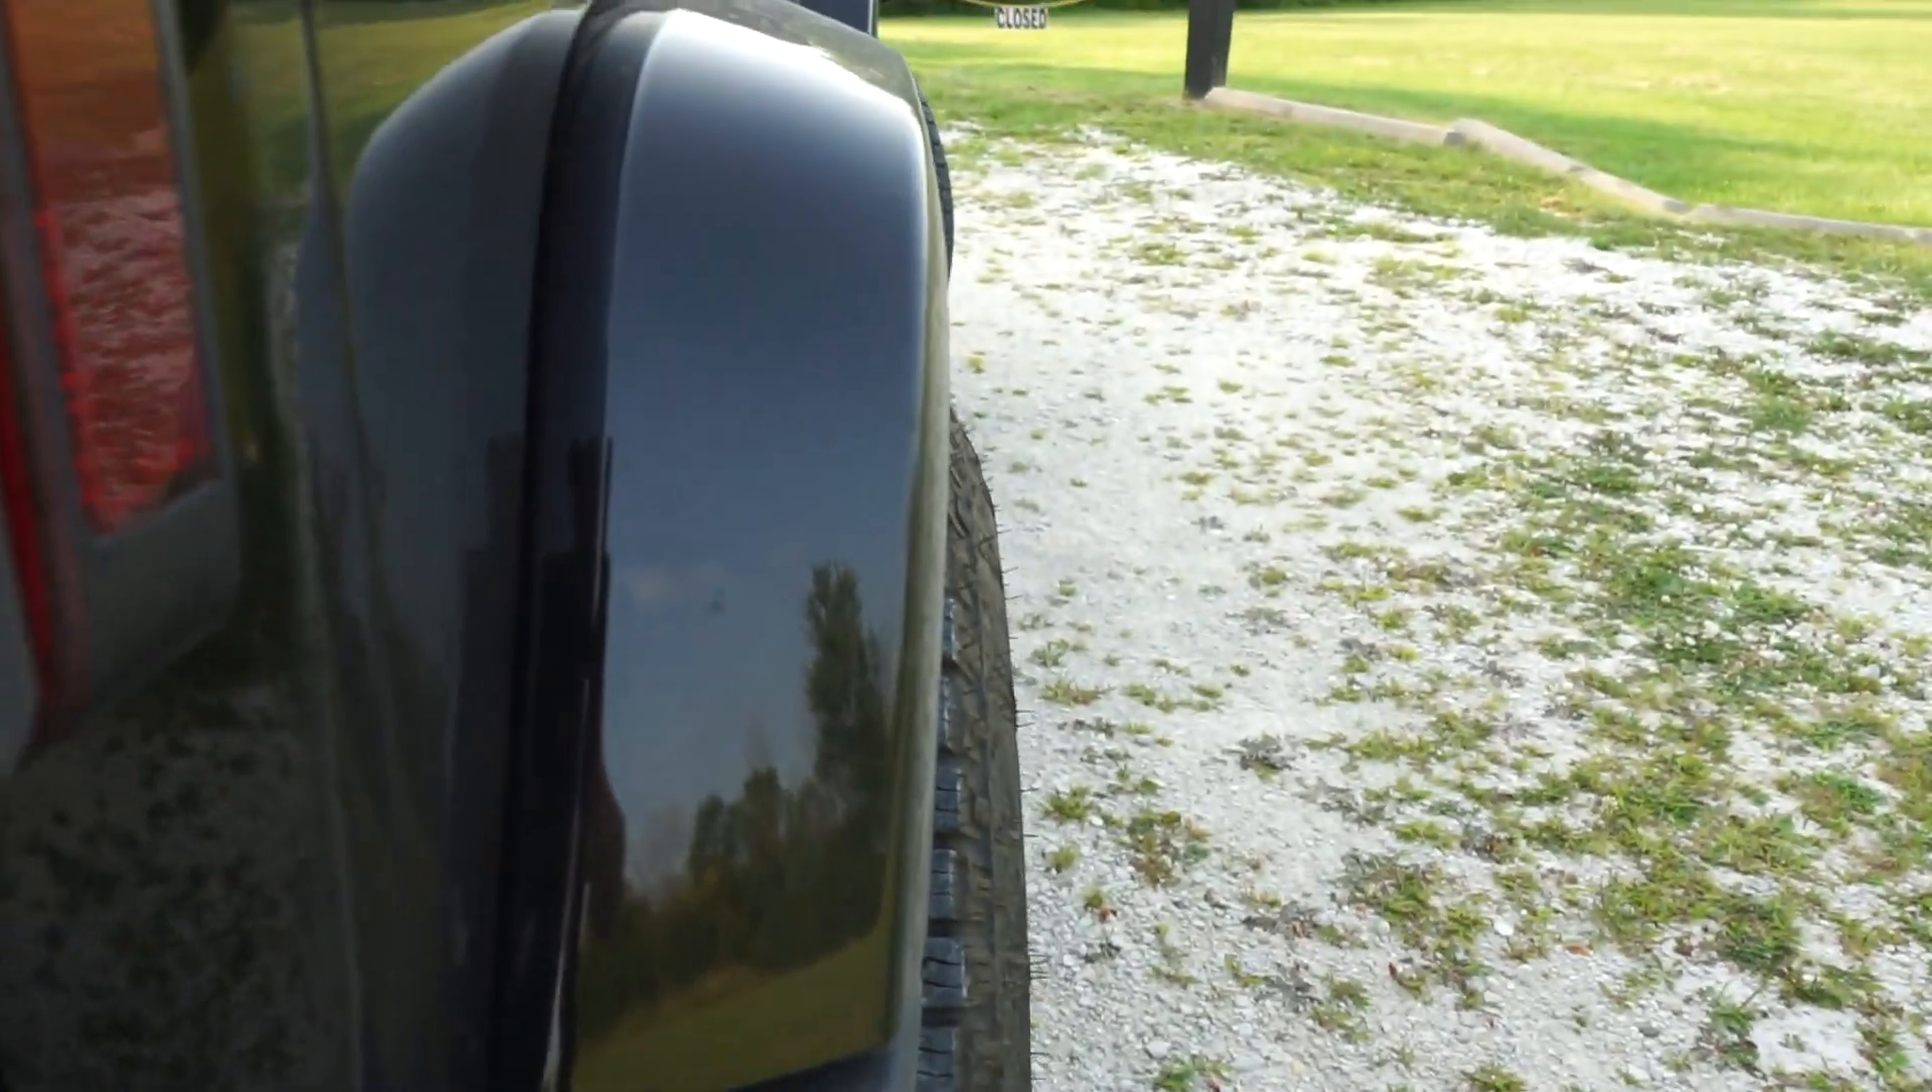They do stick out a little bit um you know part of that is the offset the other part of that is going to be the wider tire.